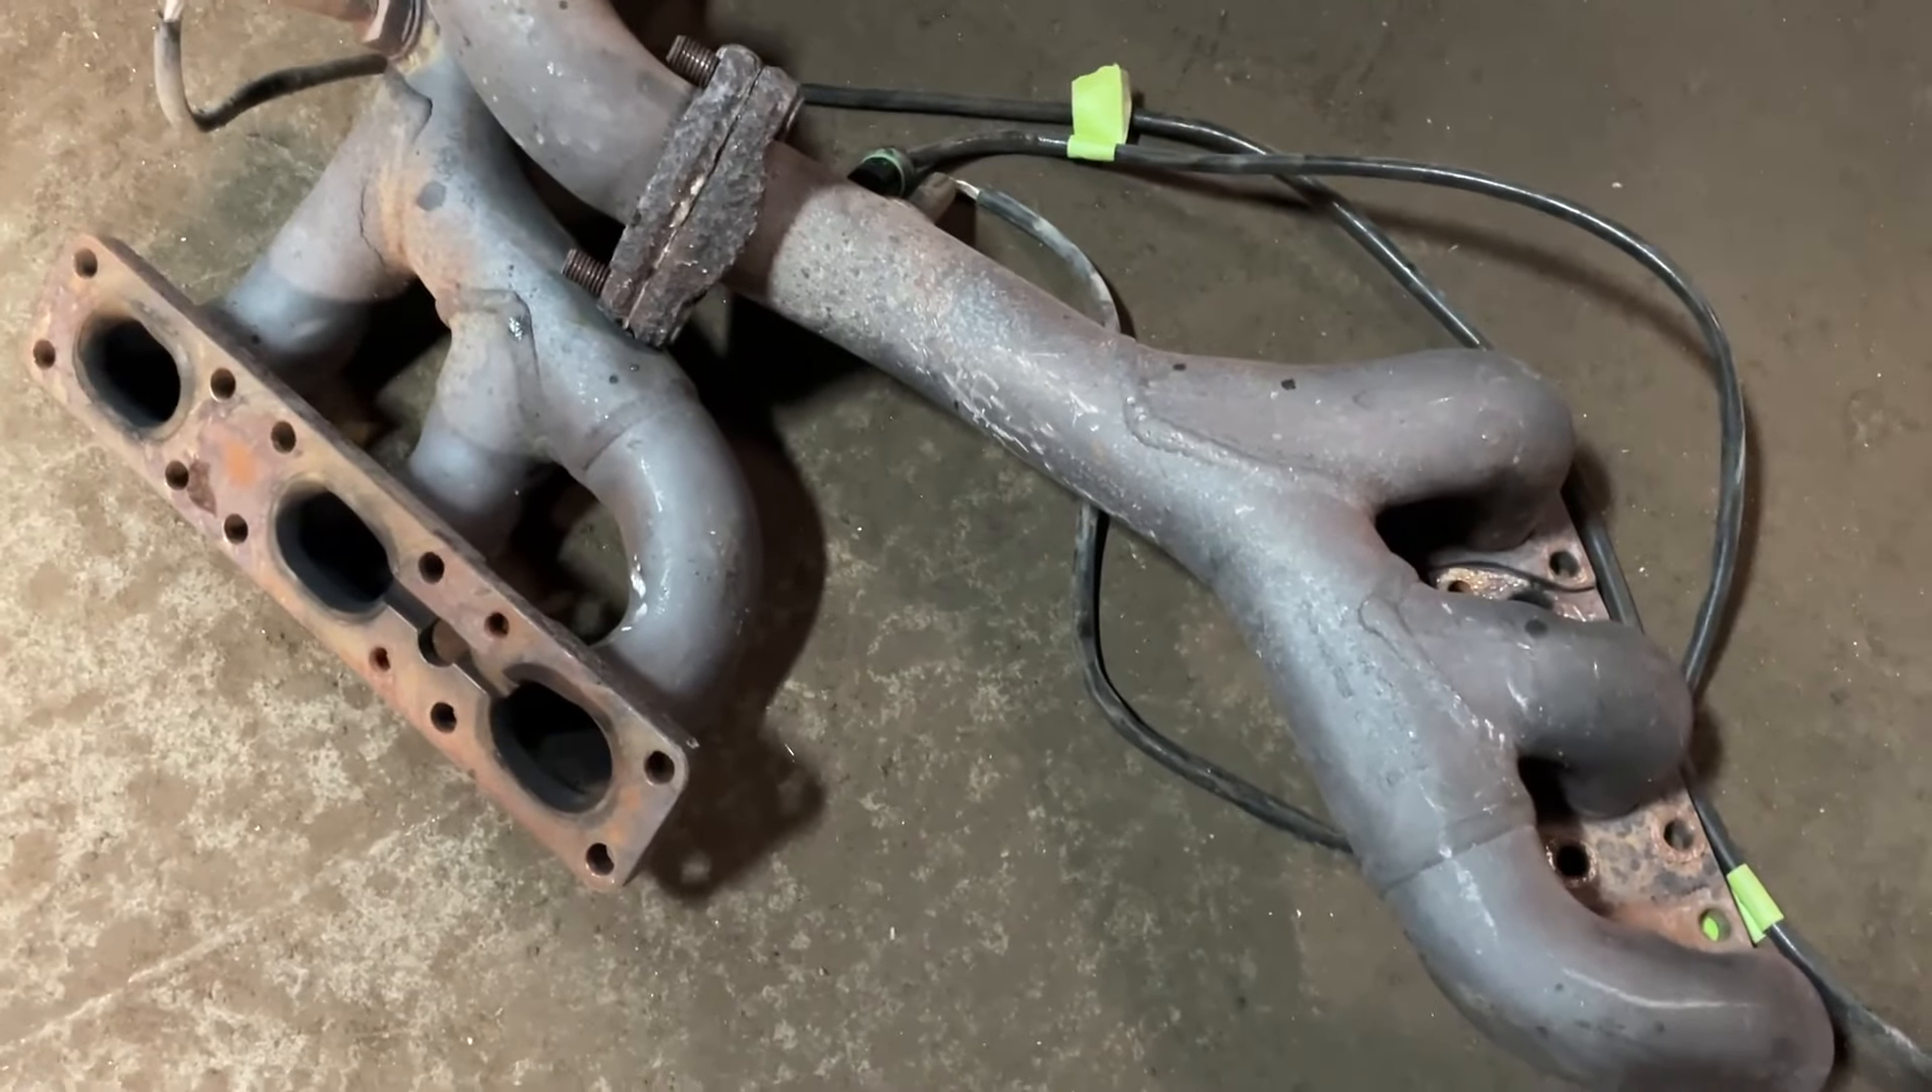Finally got the crusty manifolds off.